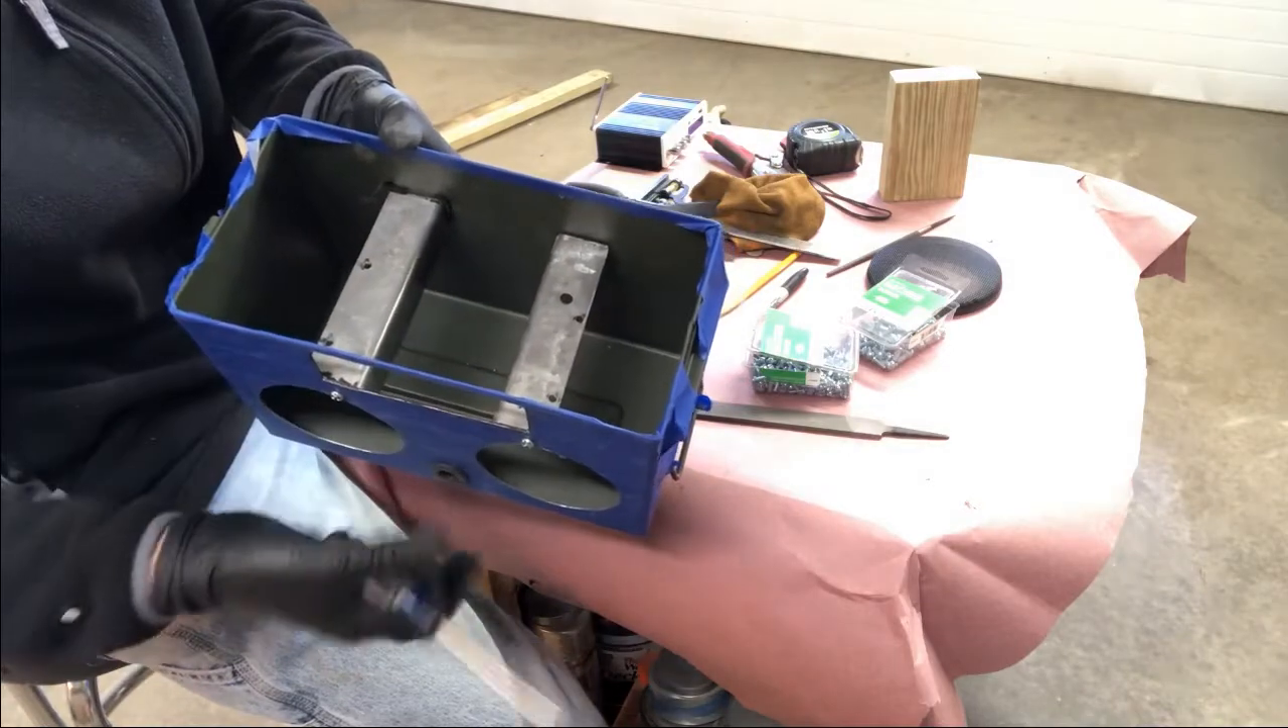So right there we have the brackets in place.